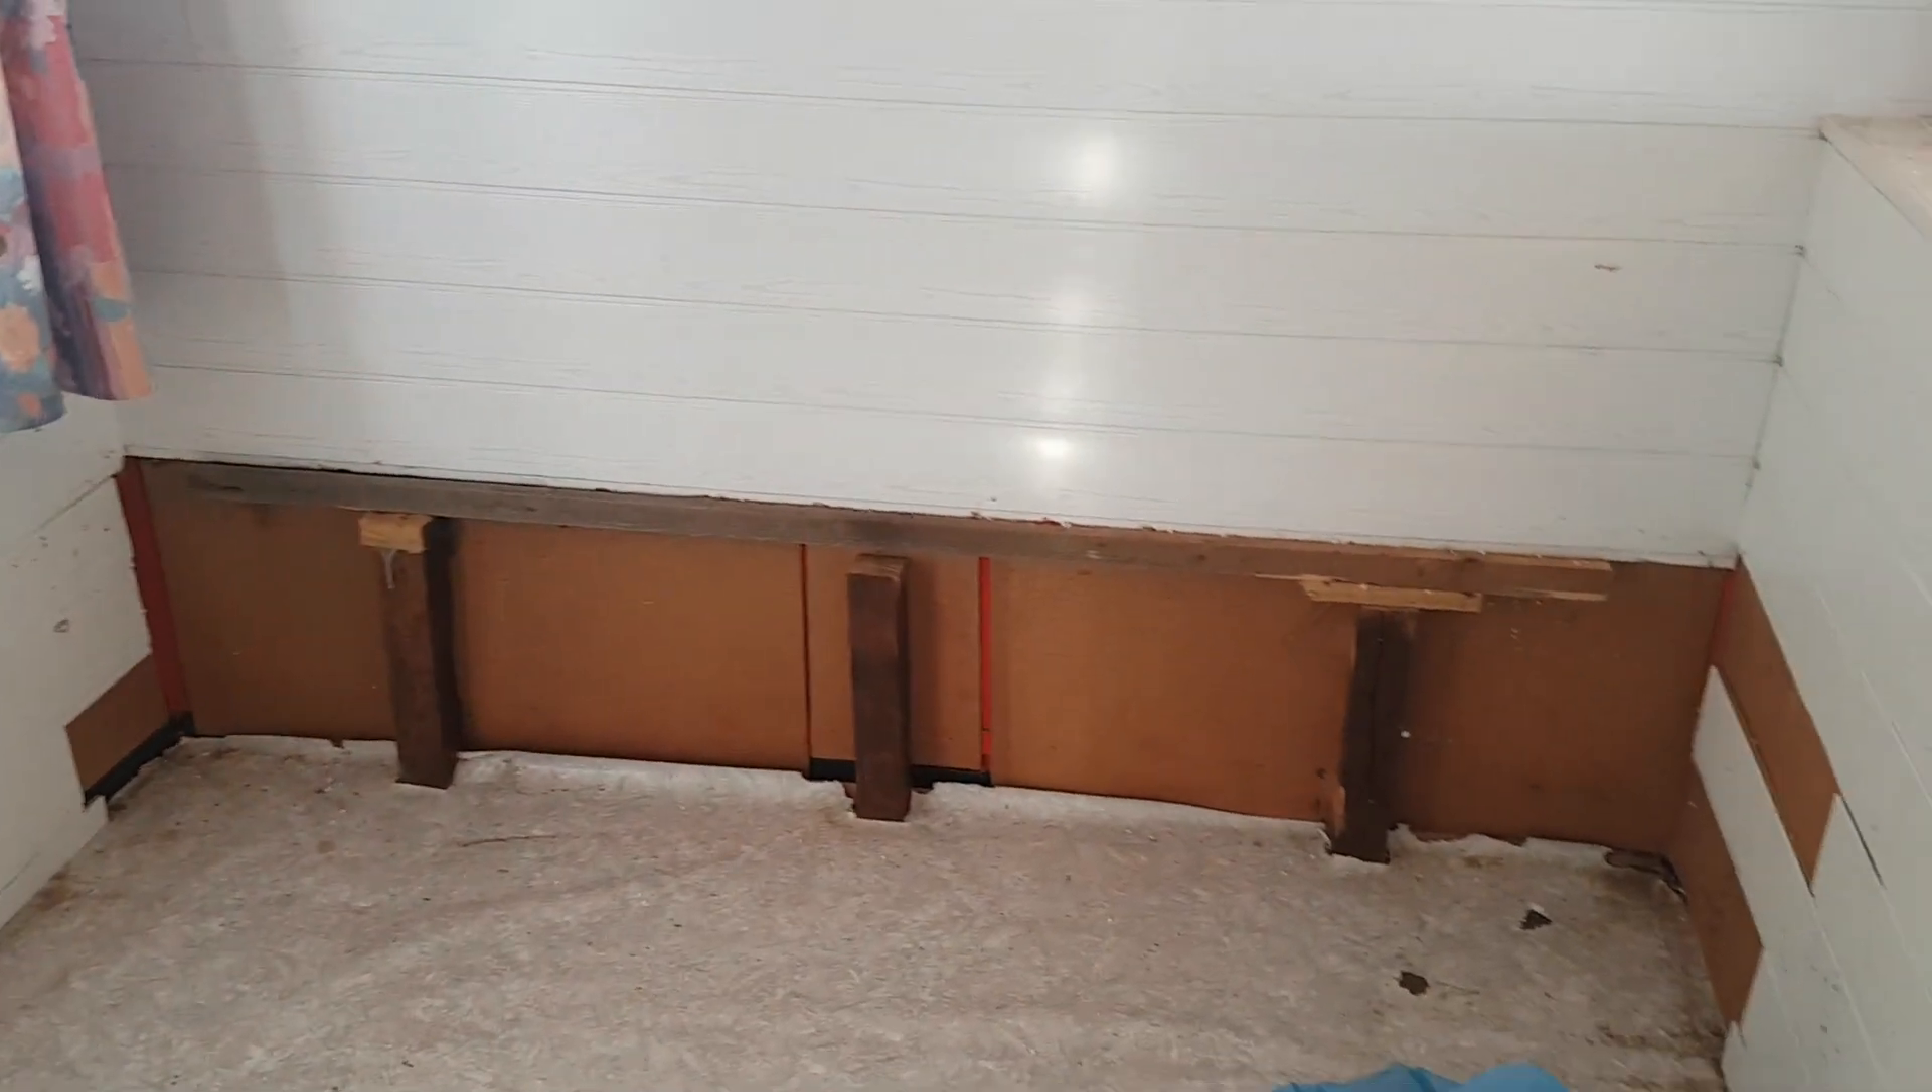Wie hier zu sehen ist, fehlen auch Teile der Wandverkleidung.